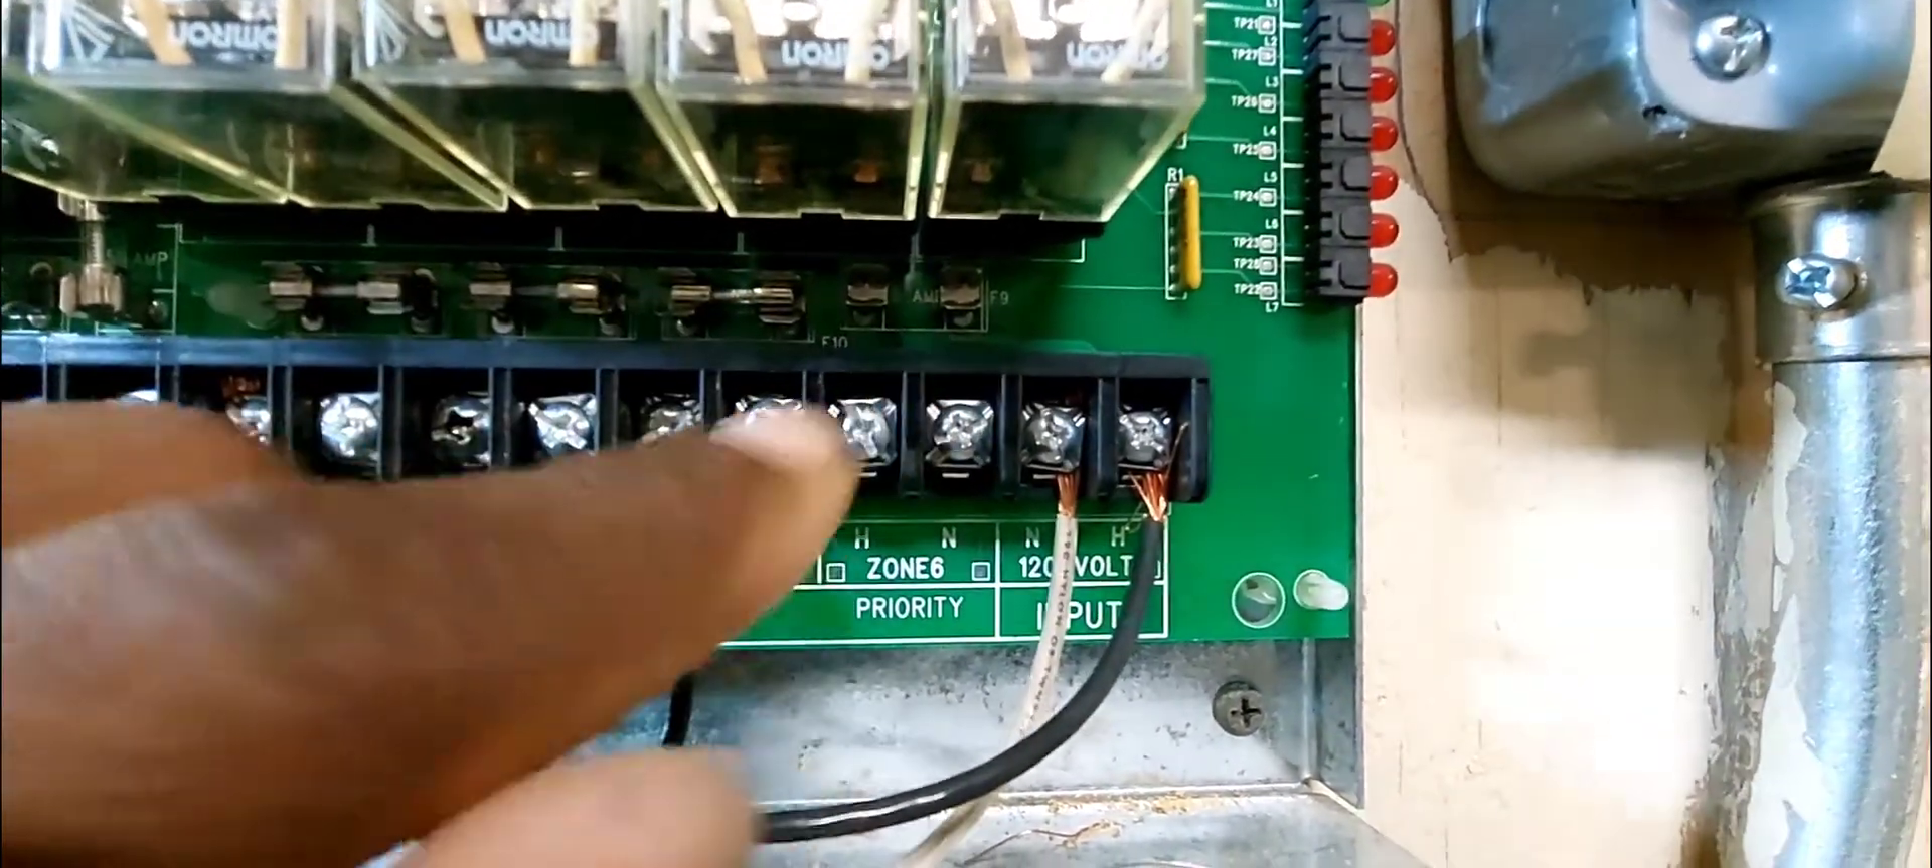Um so yeah i got the uh wires back in place.